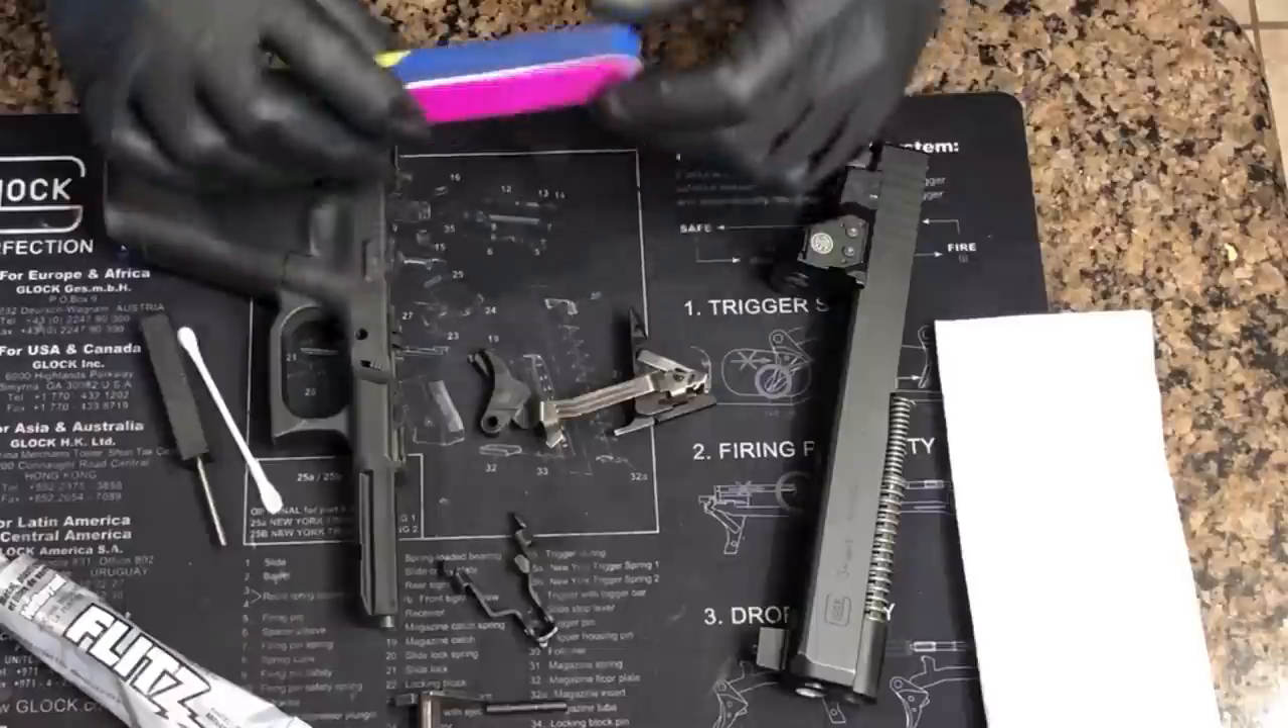So now the frame is disassembled.